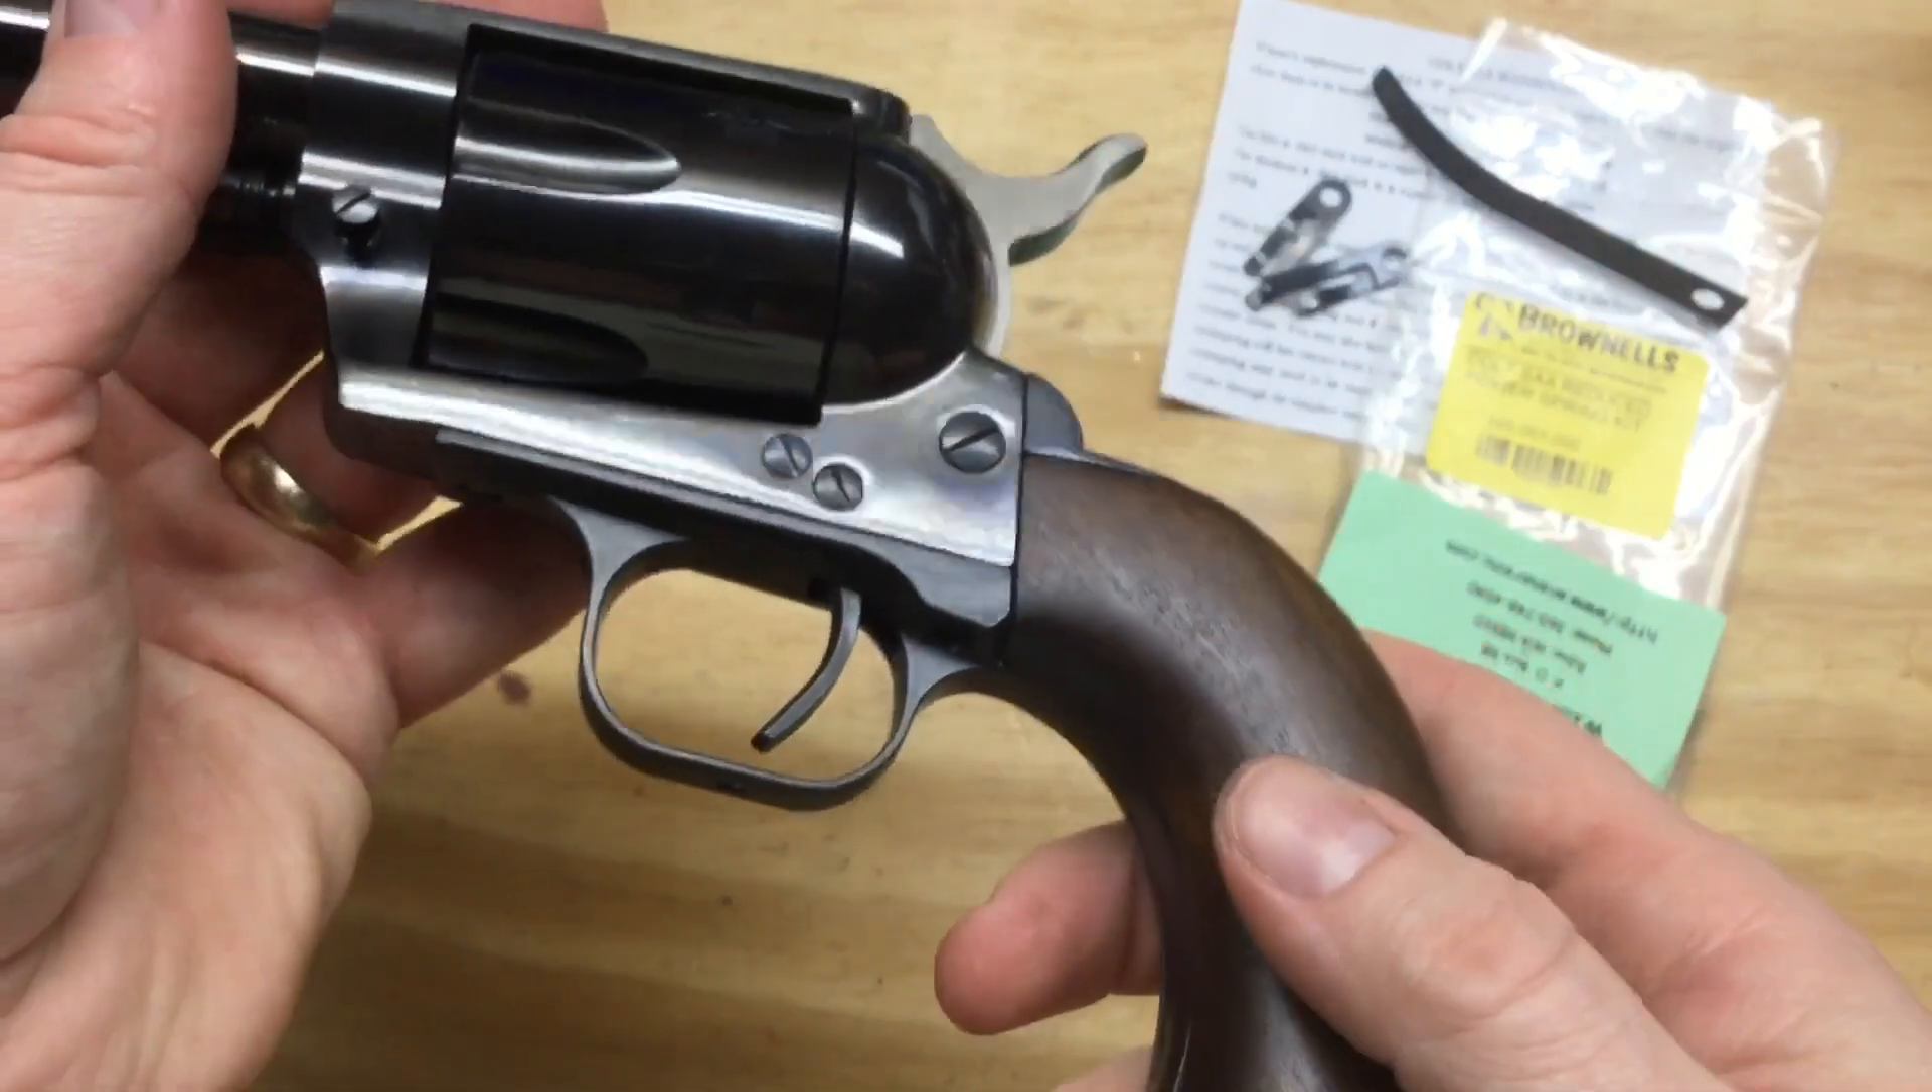Alright, the grip's back on. It's fully assembled.